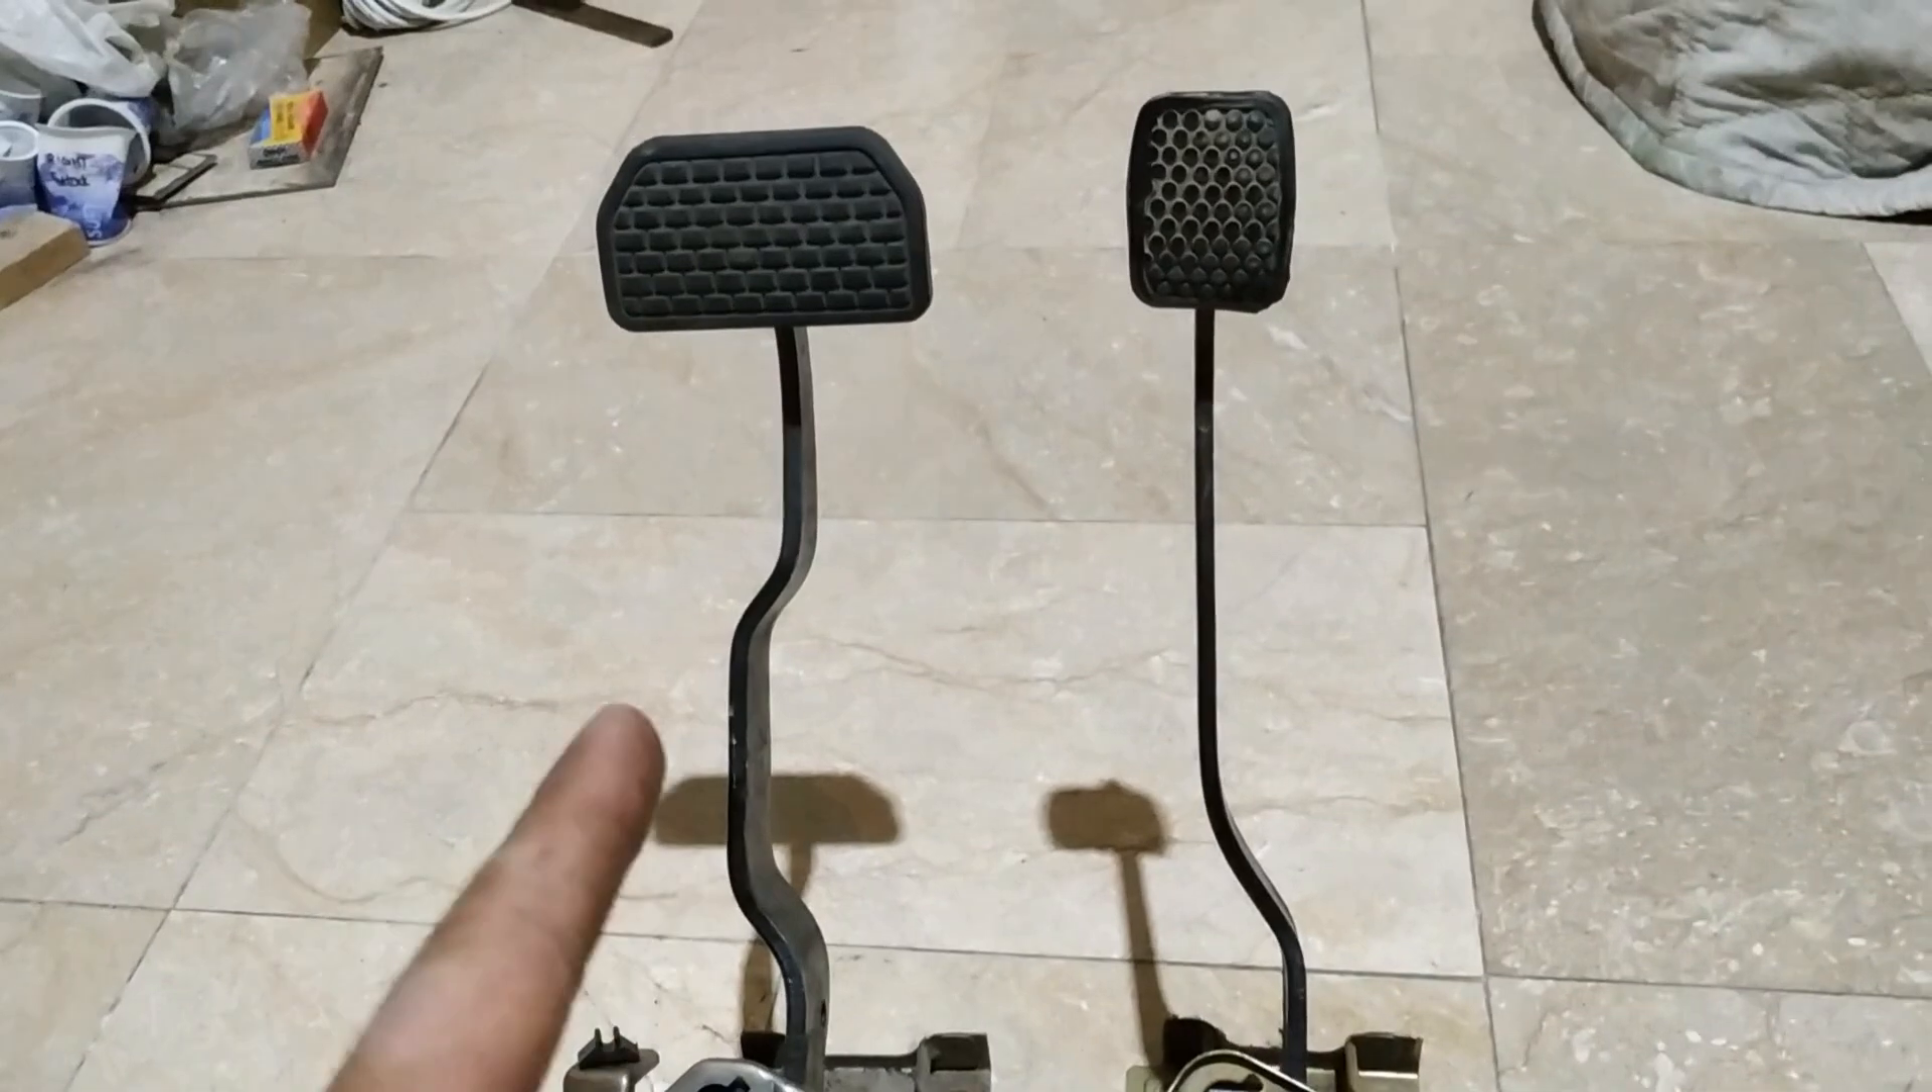The clutch pedal is removed. The clutch pedal is removed. And the brake pedal is removed.